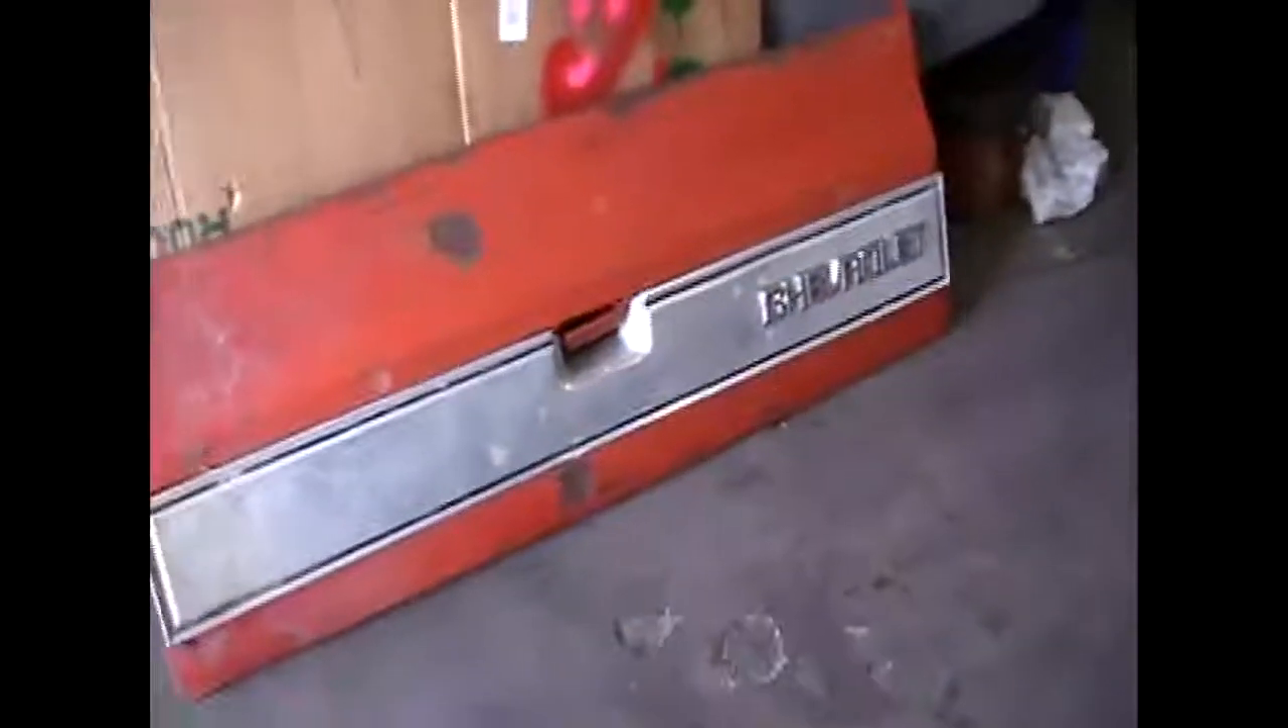I still got to take this aluminum panel off.